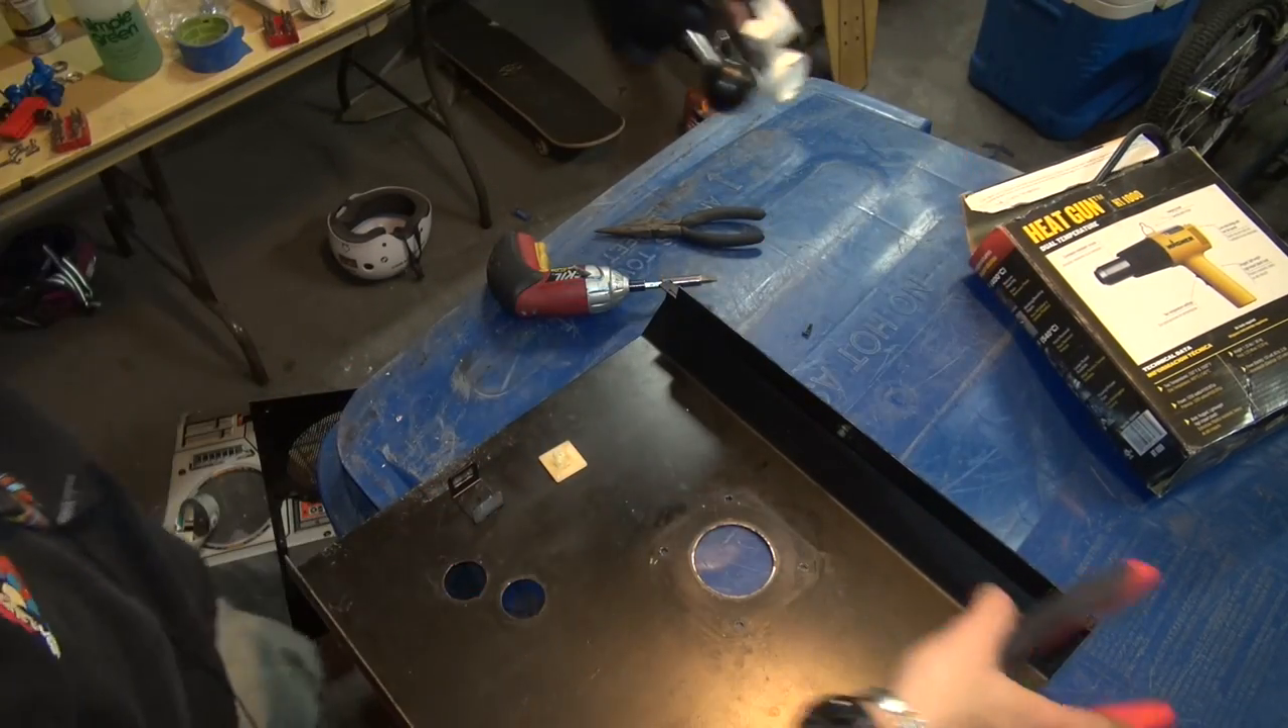So the joystick's off and the buttons are off.